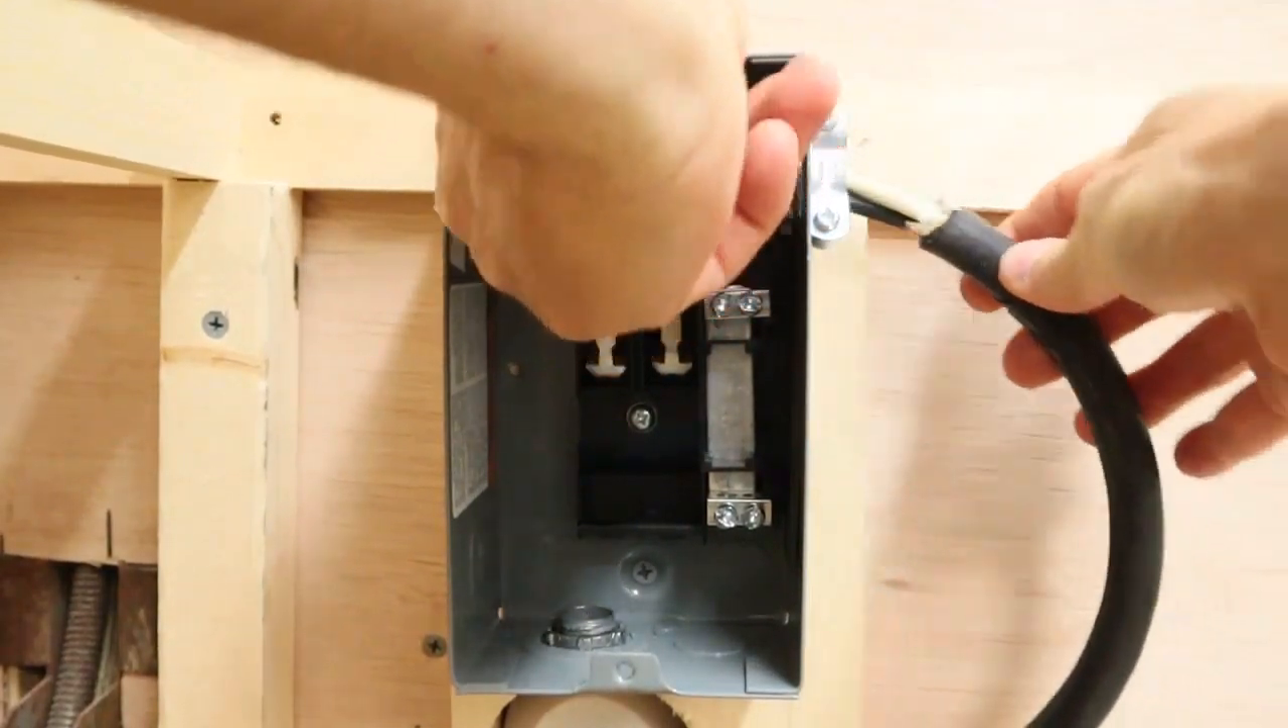And the box is now mounted on the inside of the trailer.